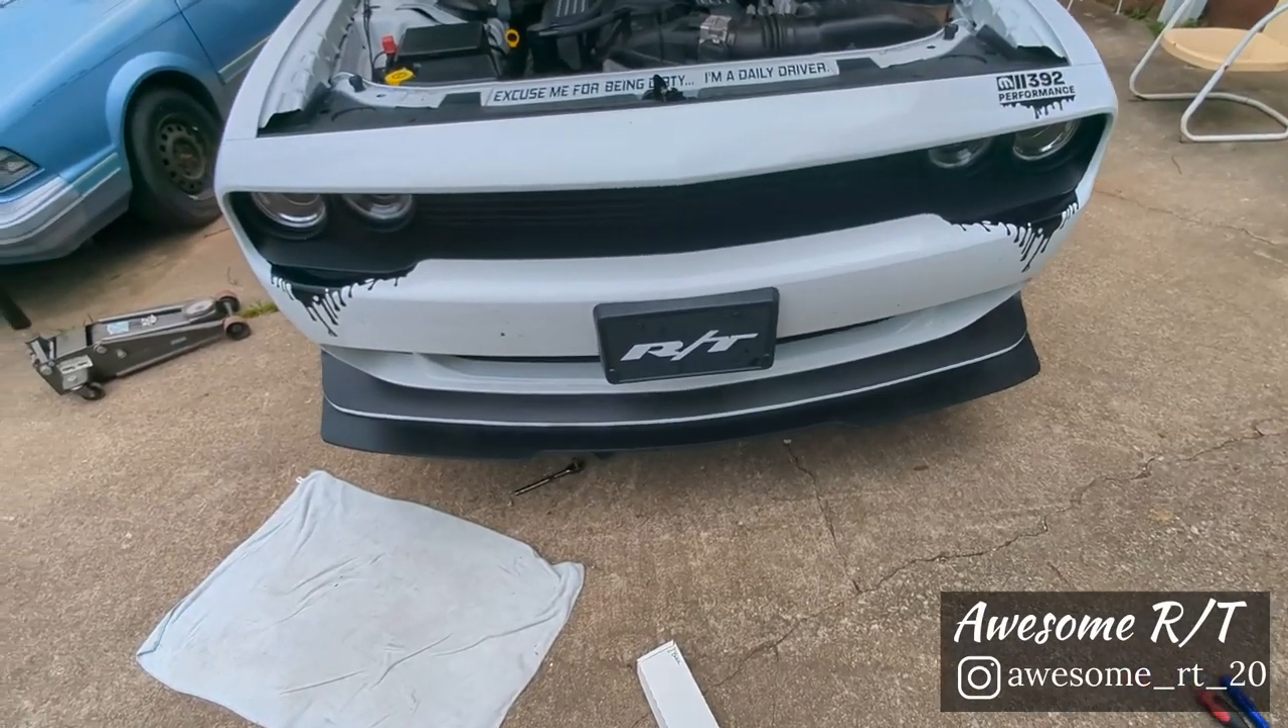All right front splitter's on.